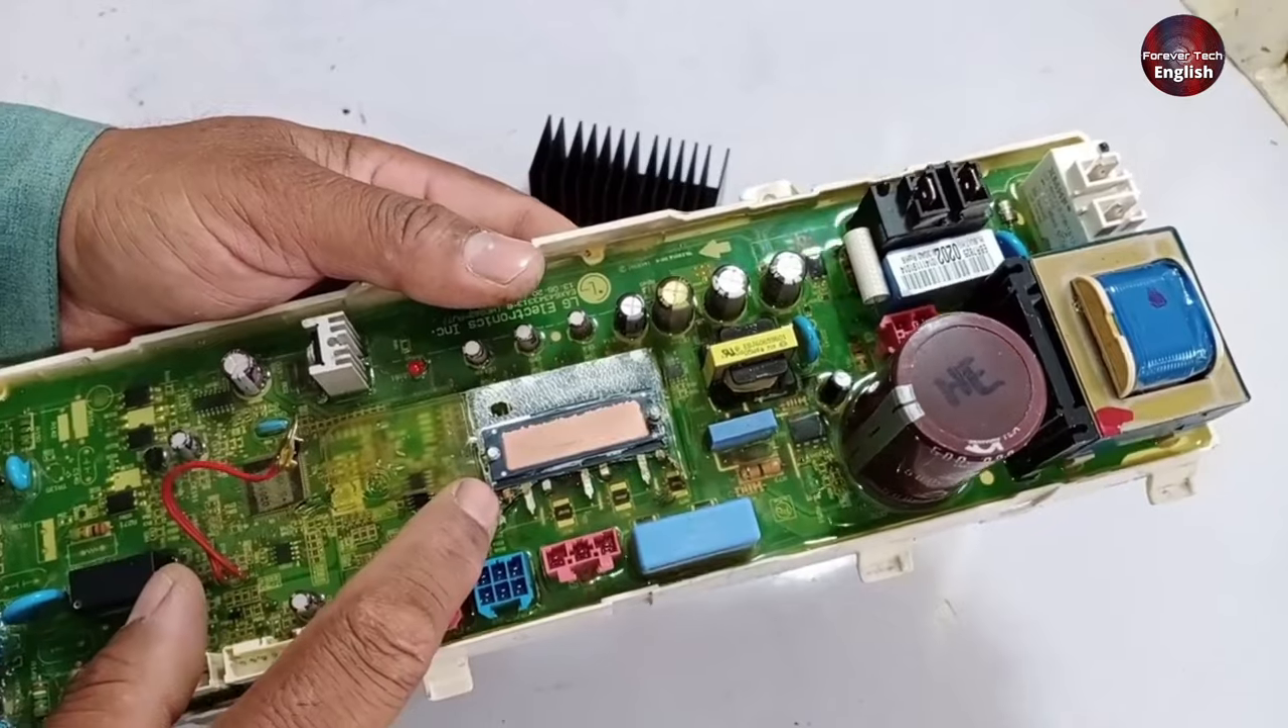I have removed the heat sink now.